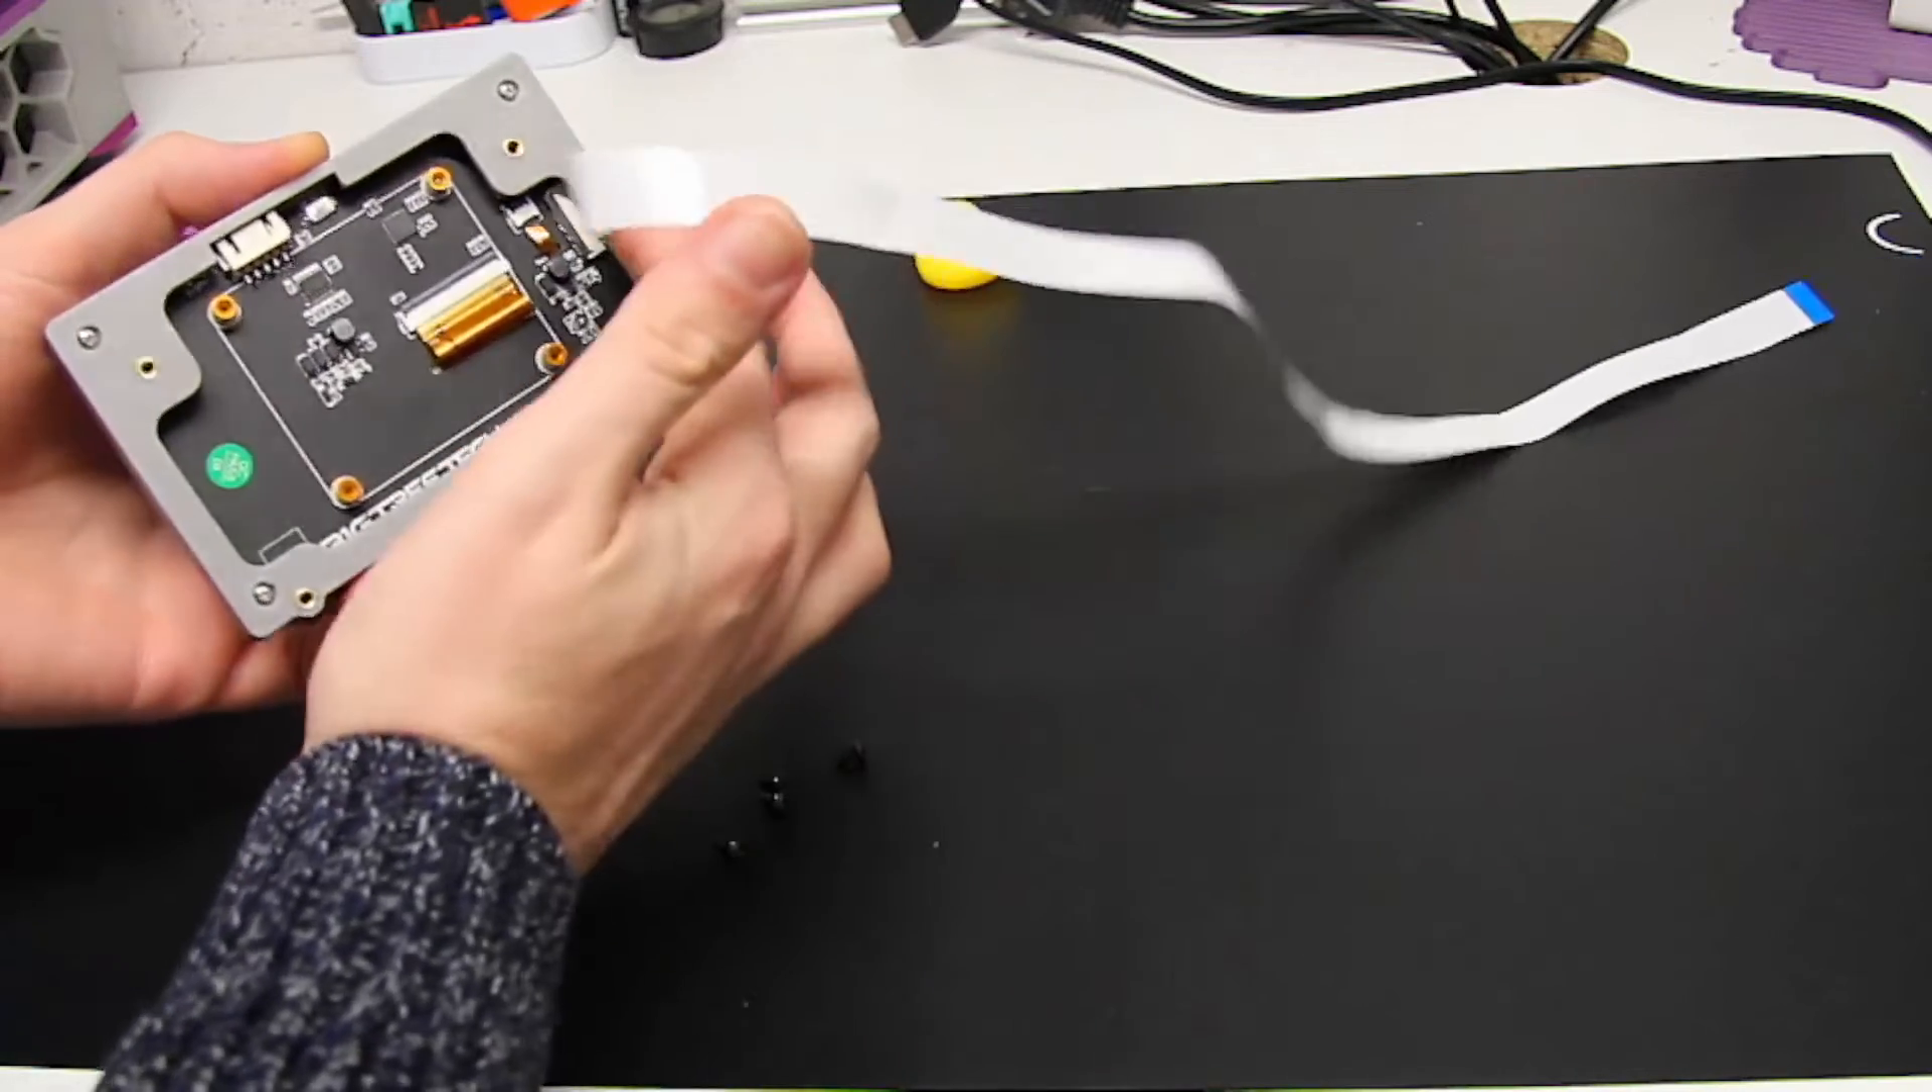Okay so there you can see that I have now mounted the screen into the bezel.